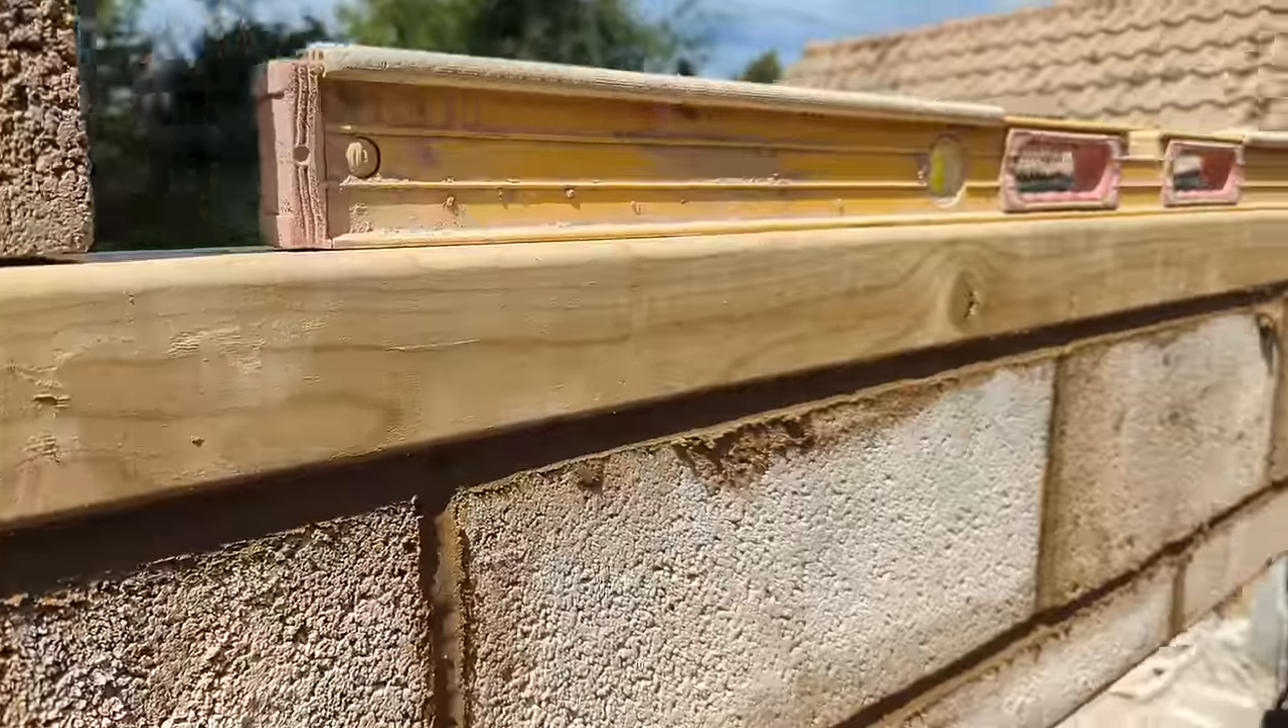So, there we go. Wall plate, done.